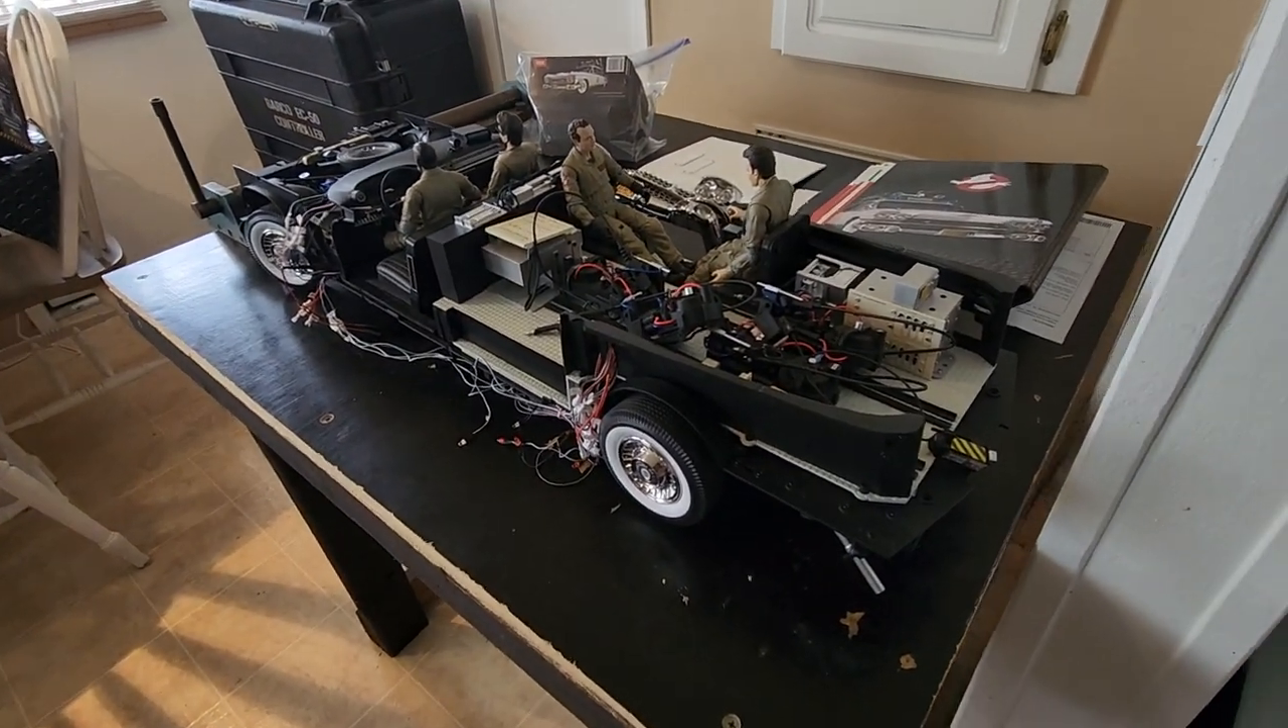These are all my figurines from my Diamond Select and really happy how they fit in there.